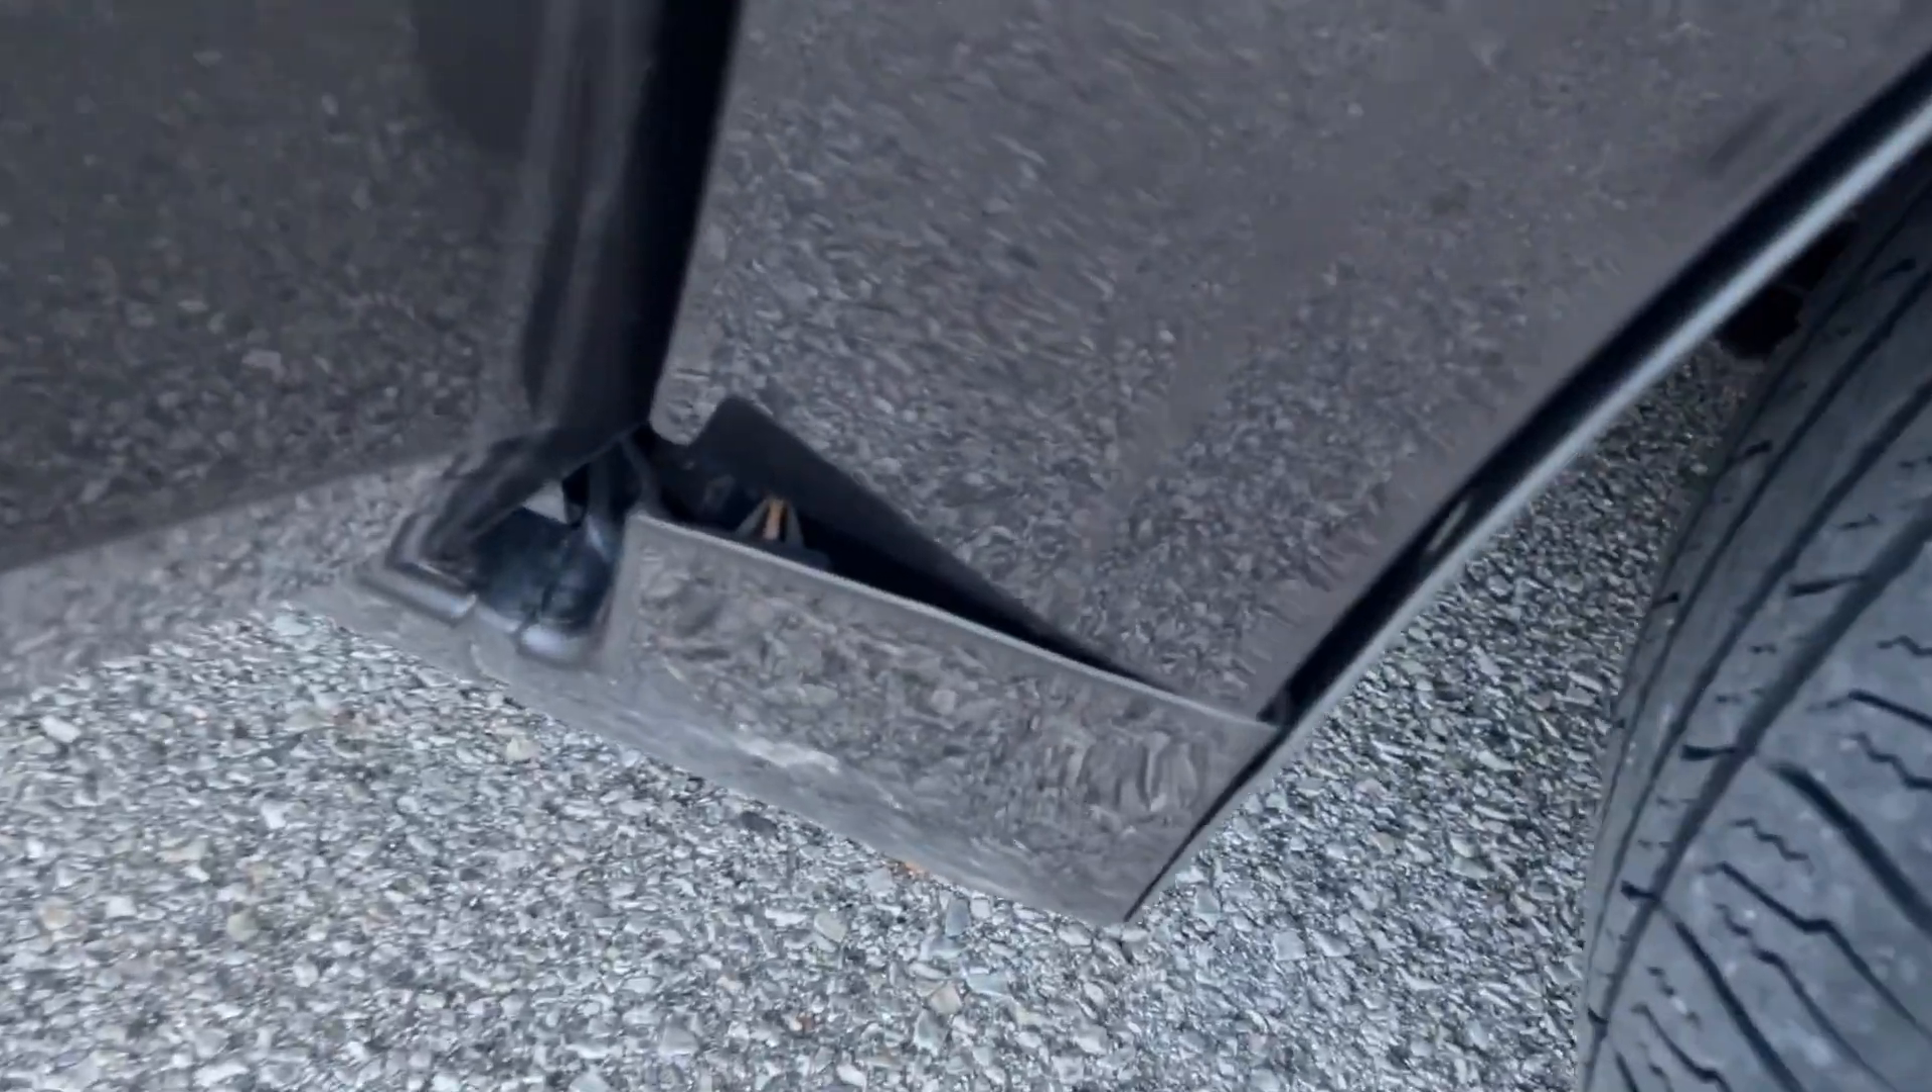It's like the rocker panel up front Is misaligned.